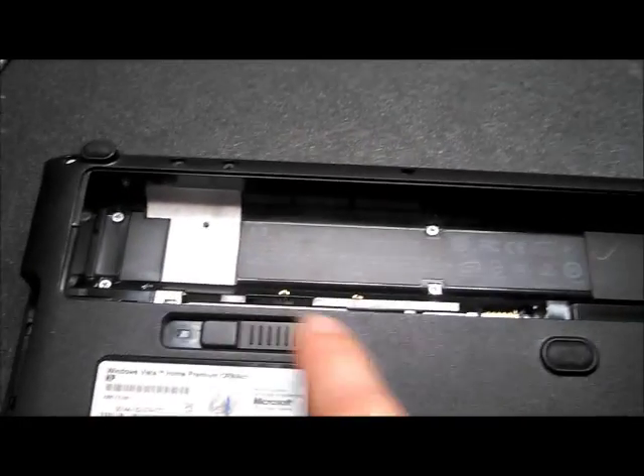The battery is gone. You would pop the battery out before you do any maintenance.